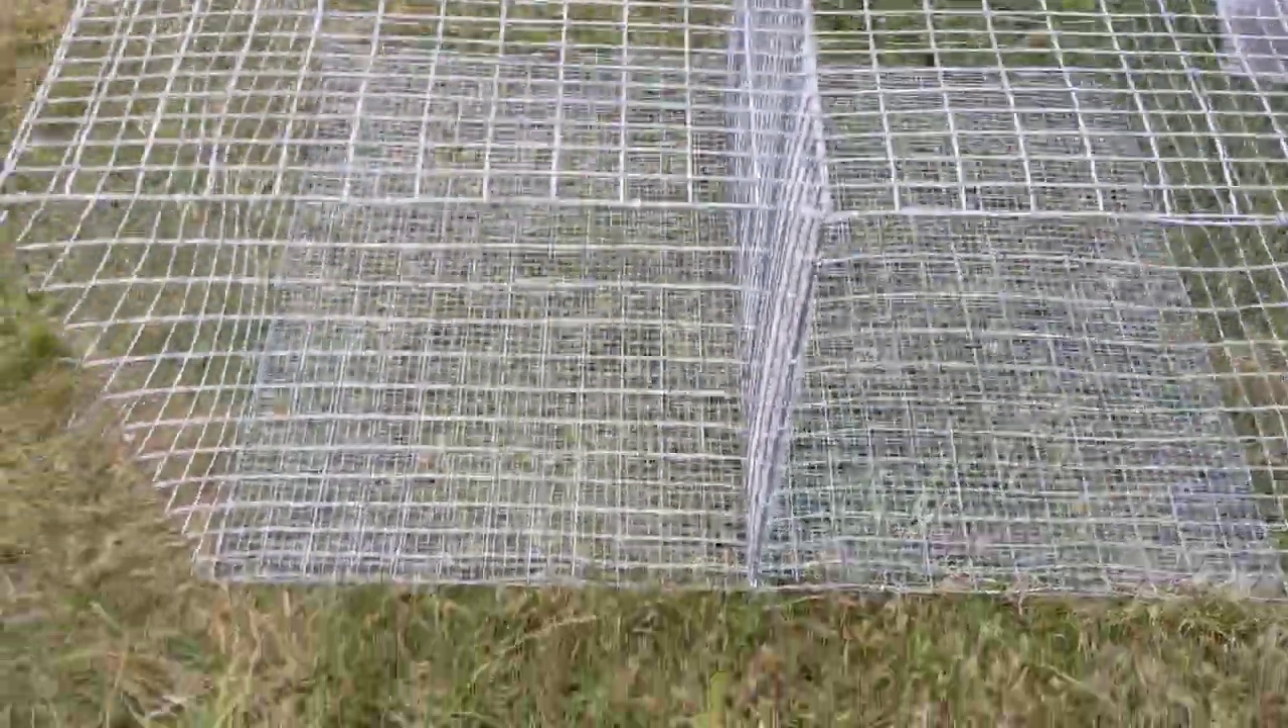All that's left to do now is cut some front doors in and then put some legs on.